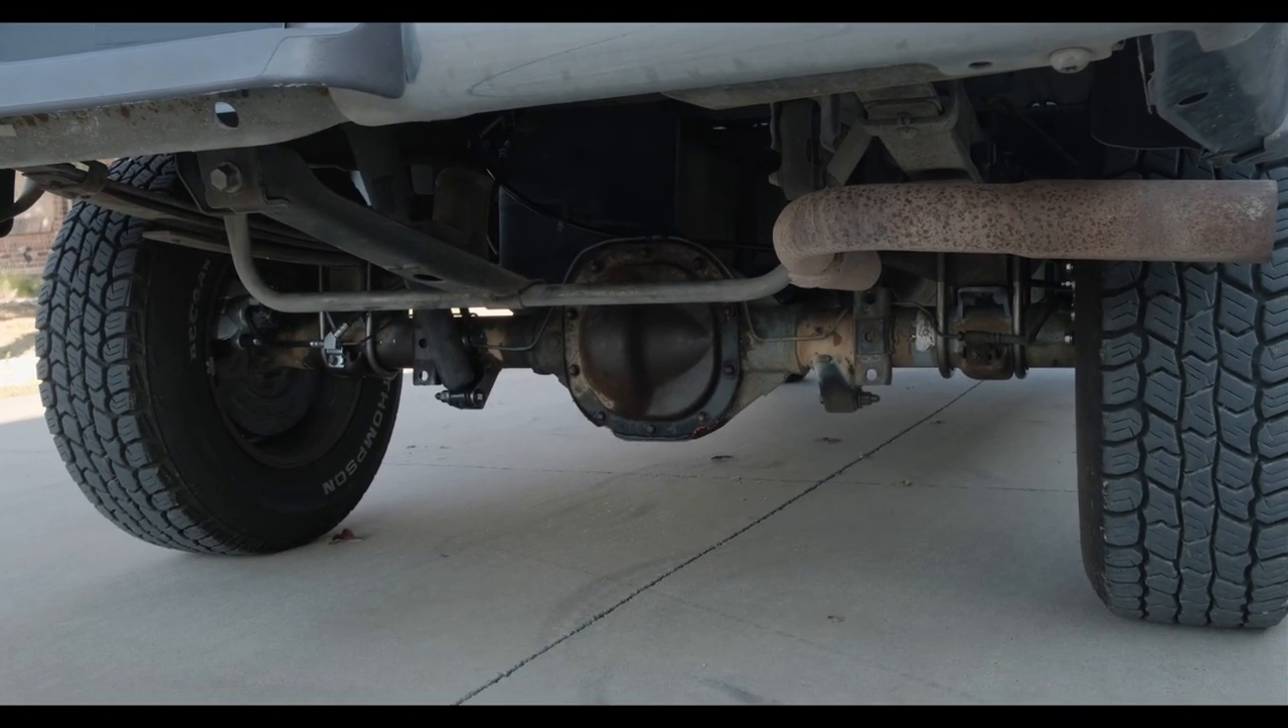You can see the axle in now.